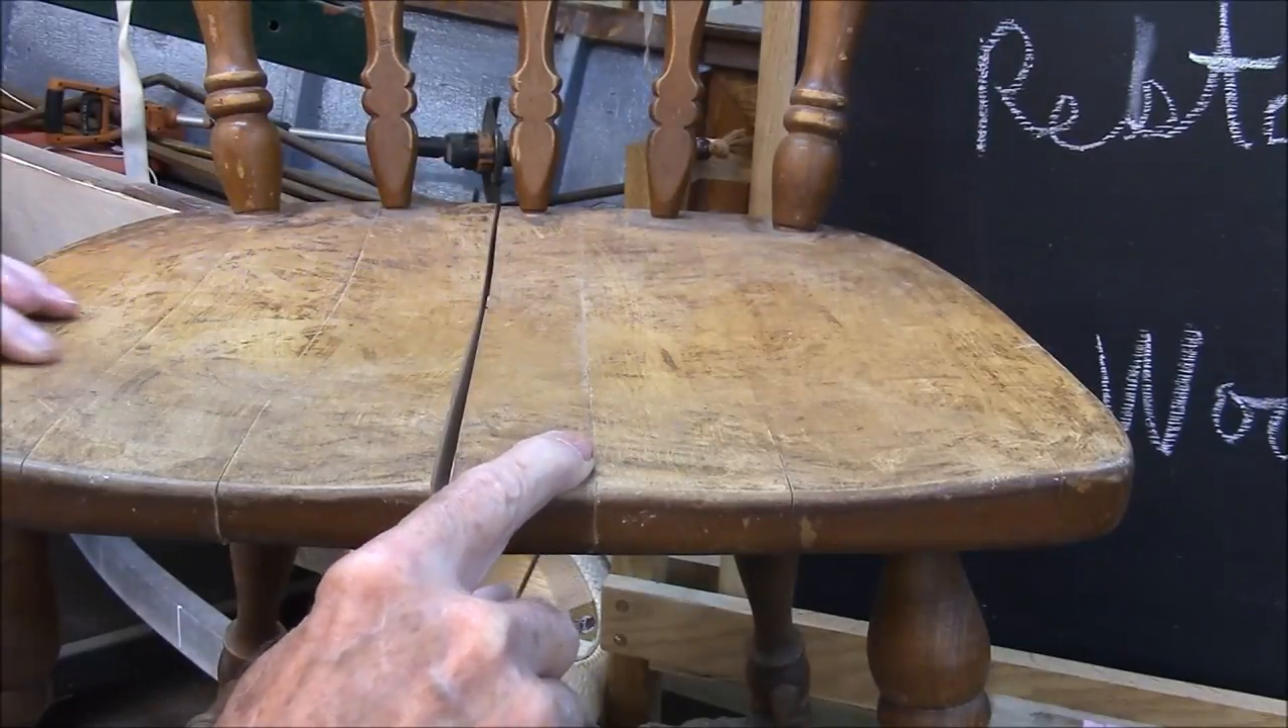The big structural problem with this chair is that the seat has come unglued. You can see the split in it. It's also unglued here.